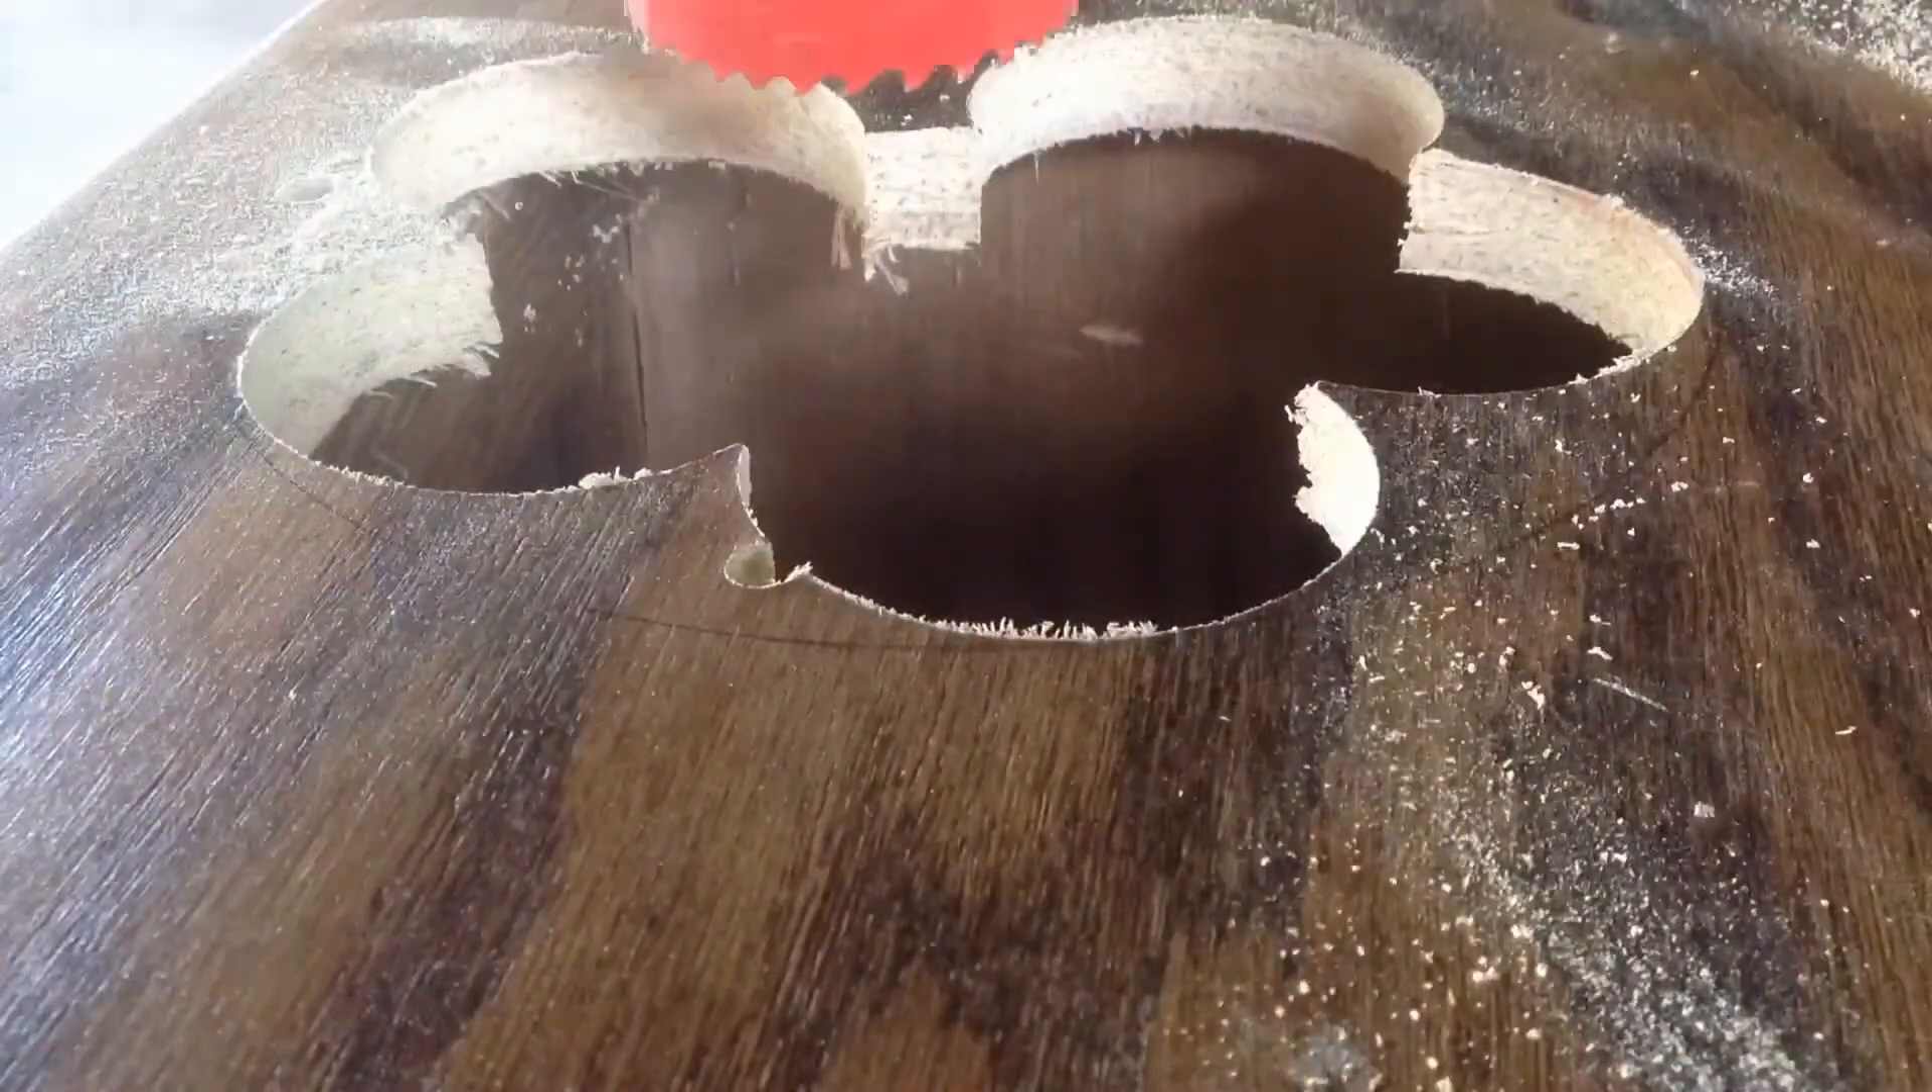We got the hole mostly drilled out here.